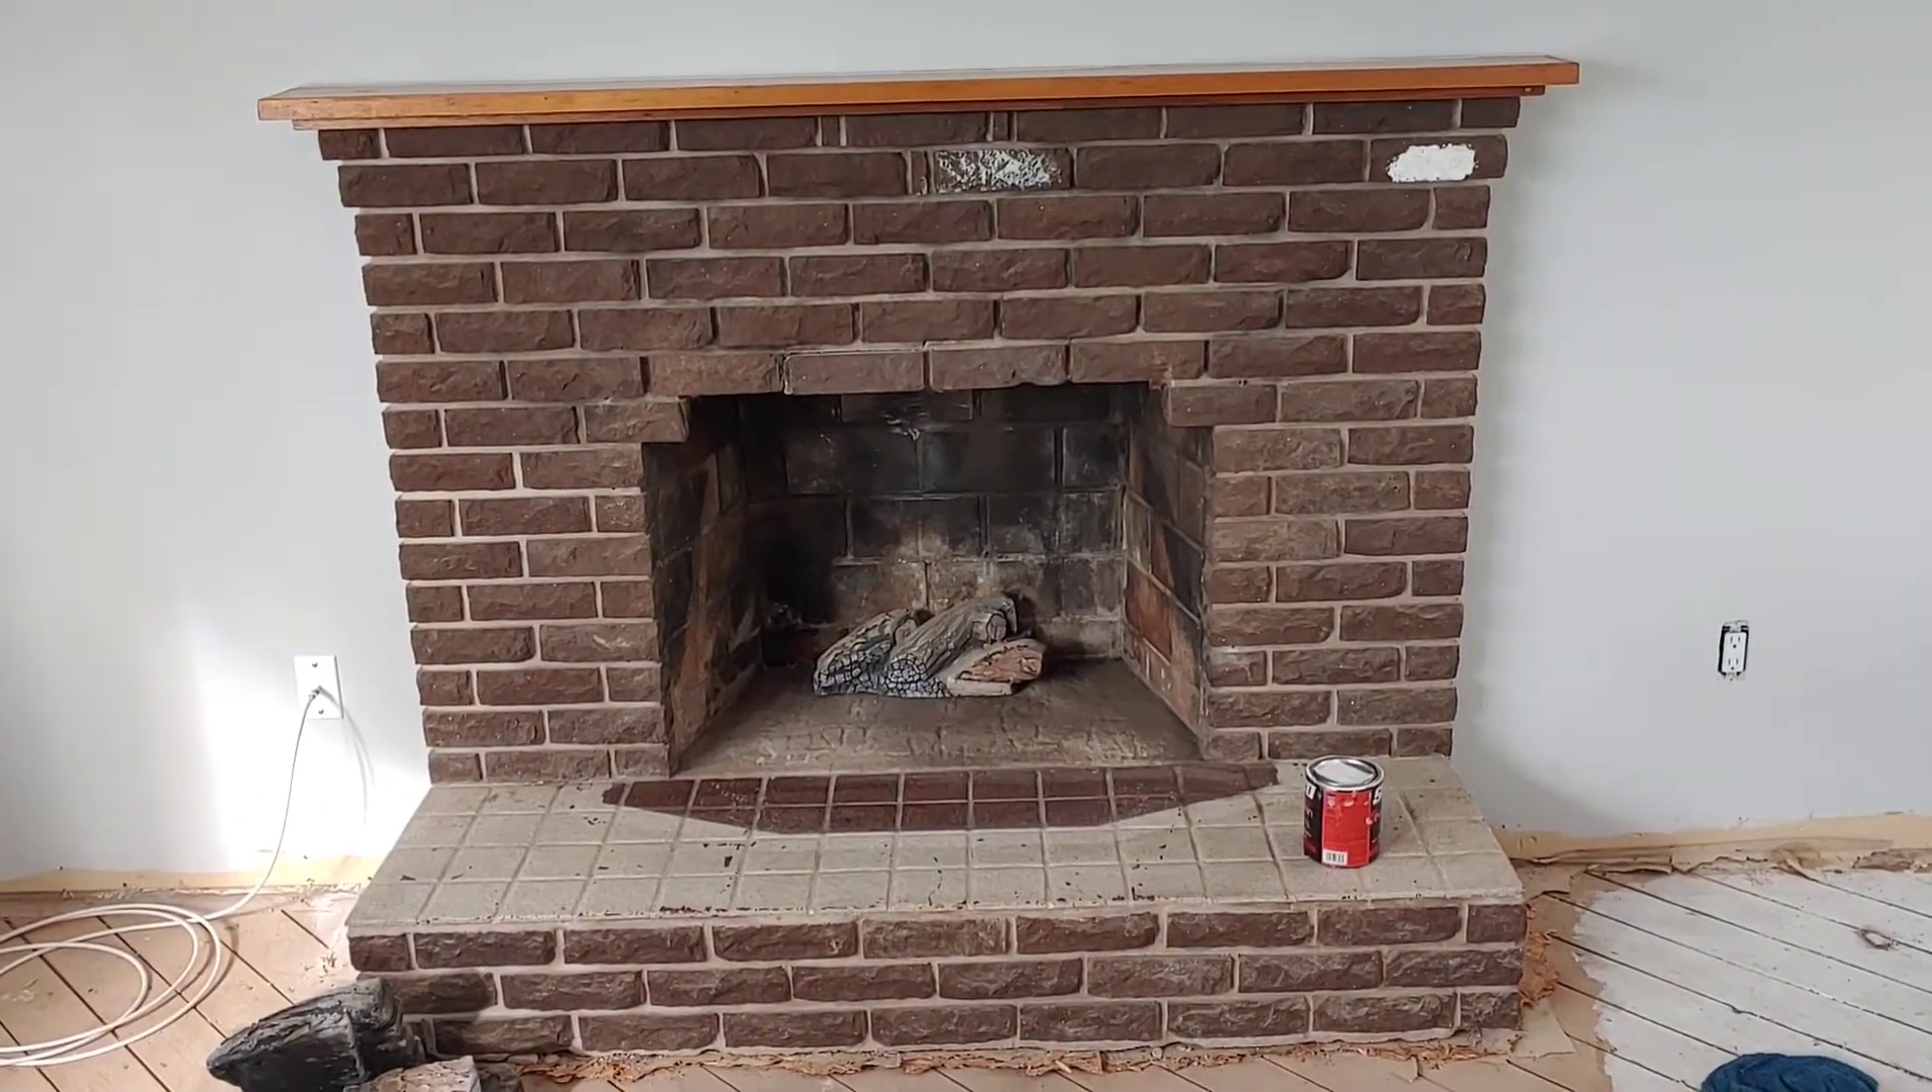All the old insert is gone.